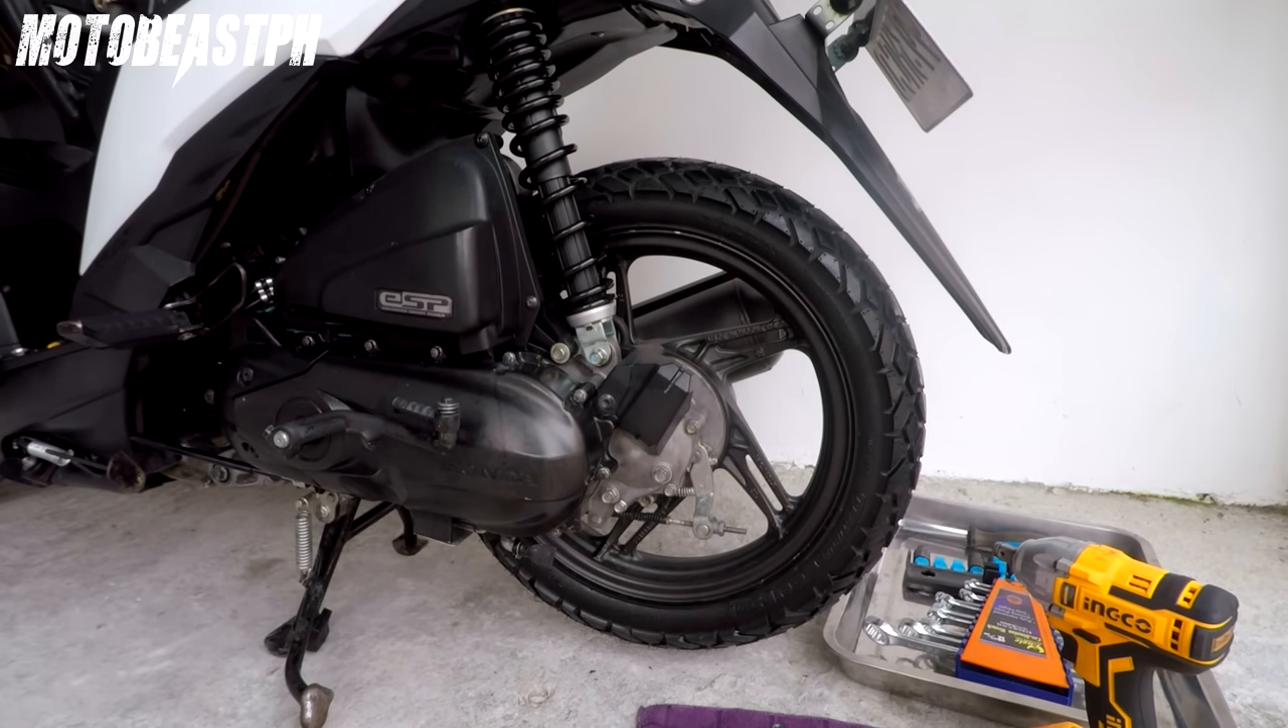Ah nakabit na natin yung Rear shock.